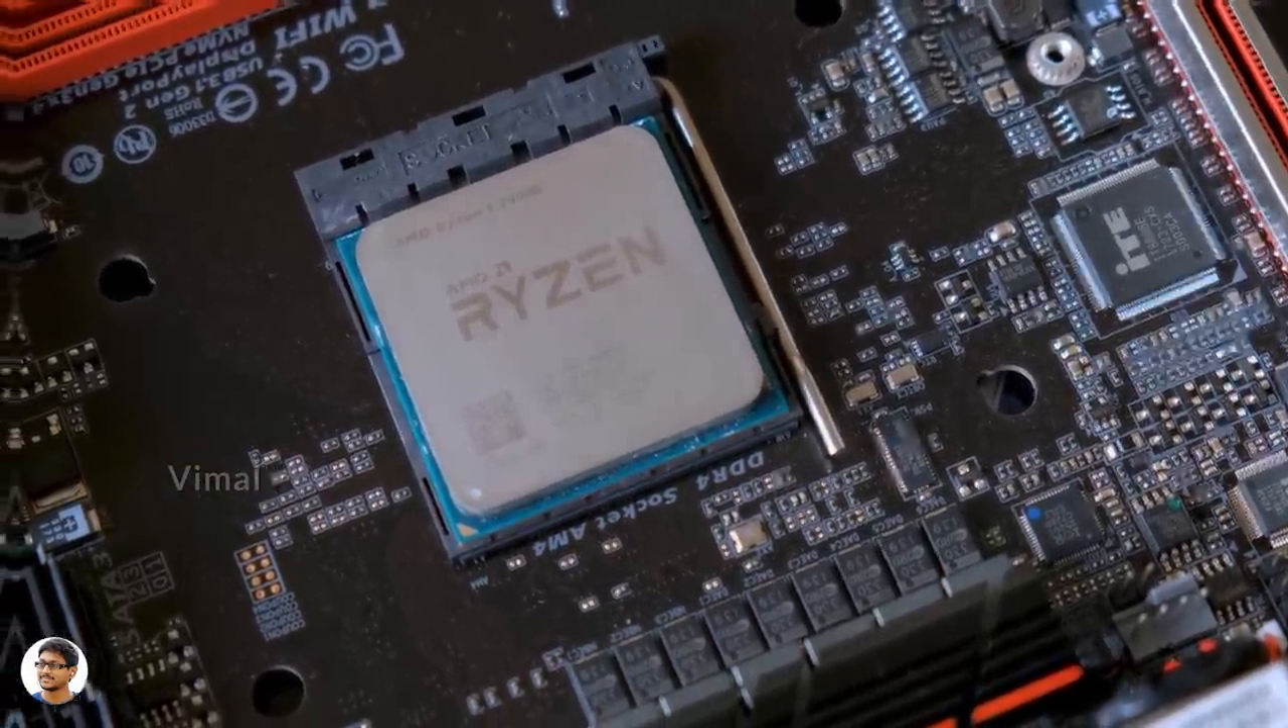So we are done with the installation of the CPU.